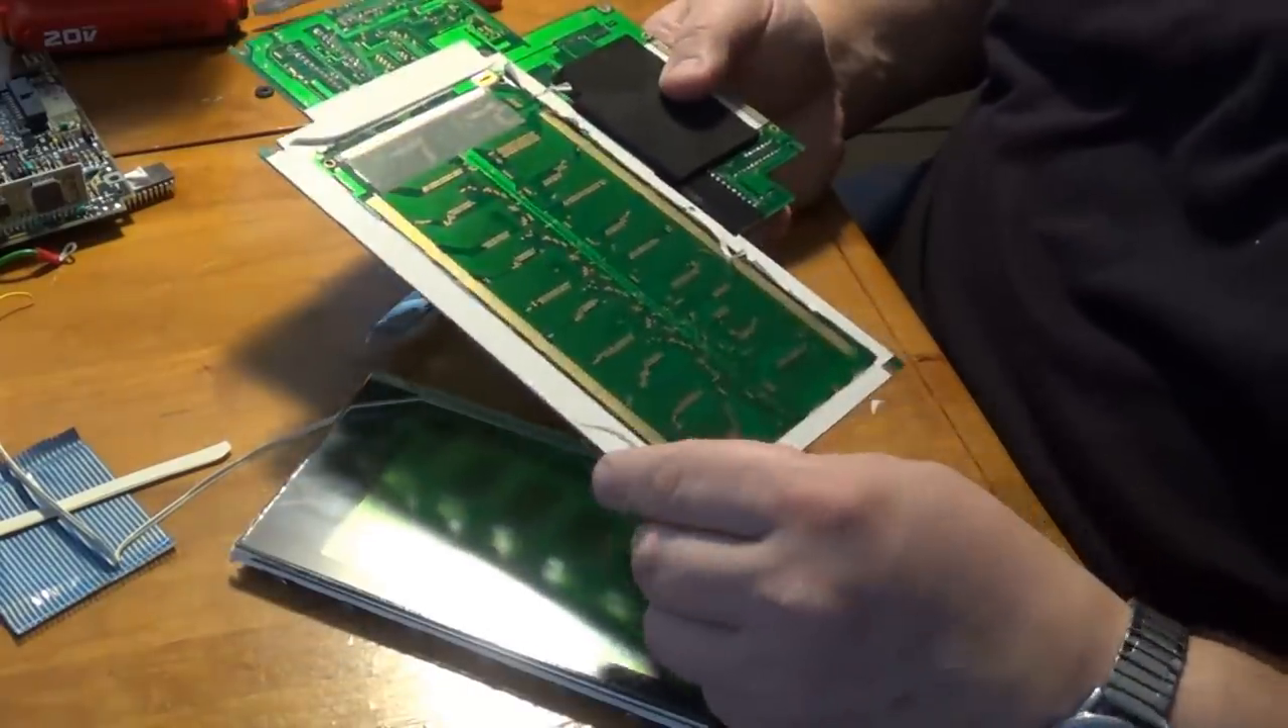Okay, so the screen is off.